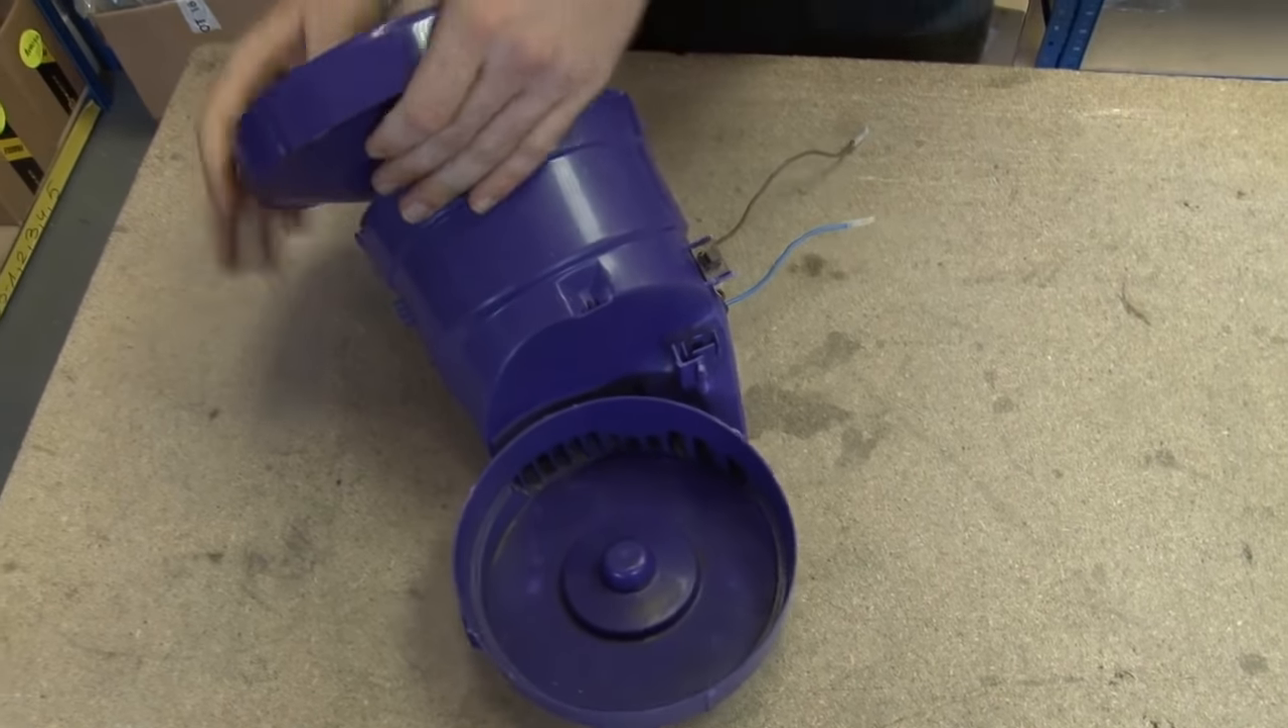OK, now I've separated the motor assembly from the rest of the vacuum.